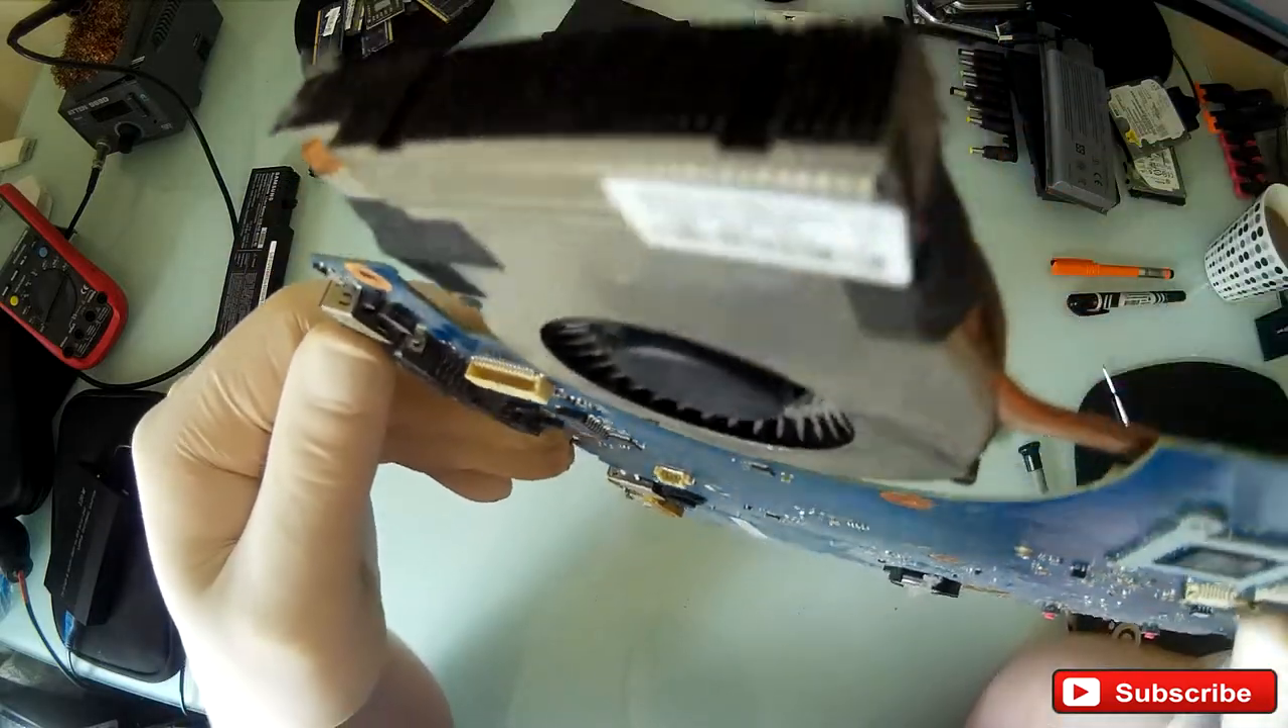So that's the motherboard taken out.